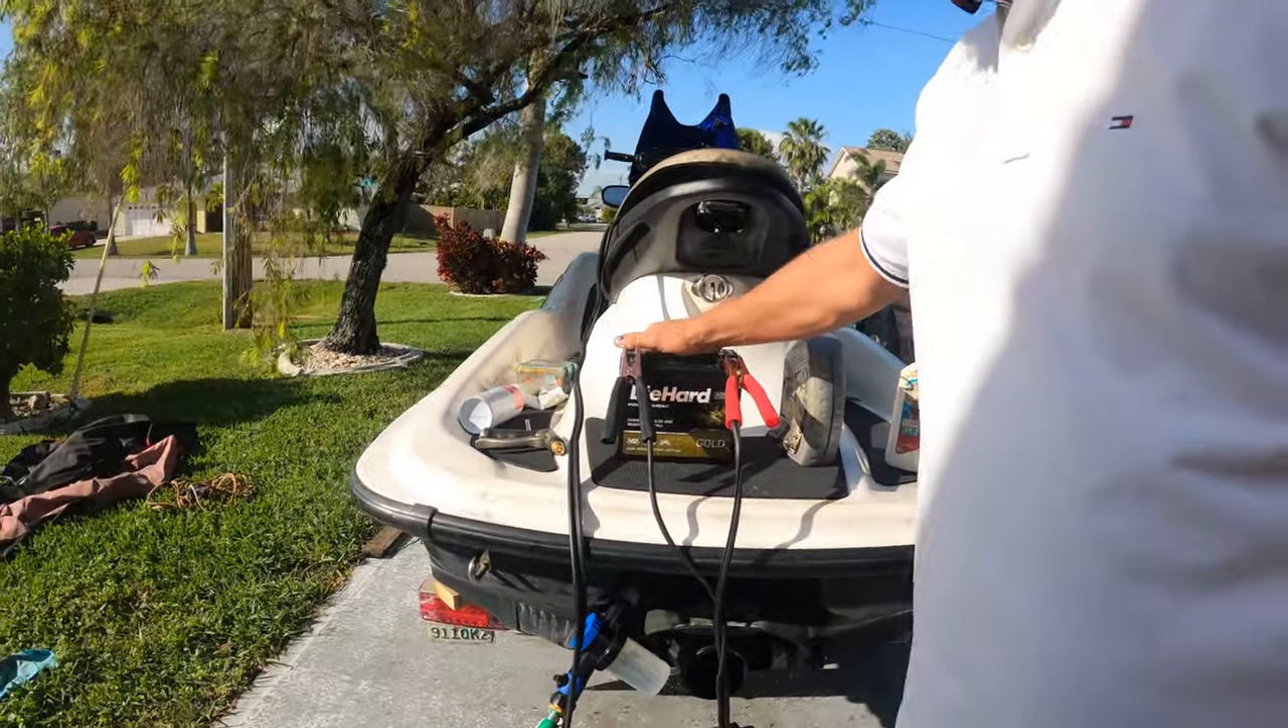We're just missing to install this battery.